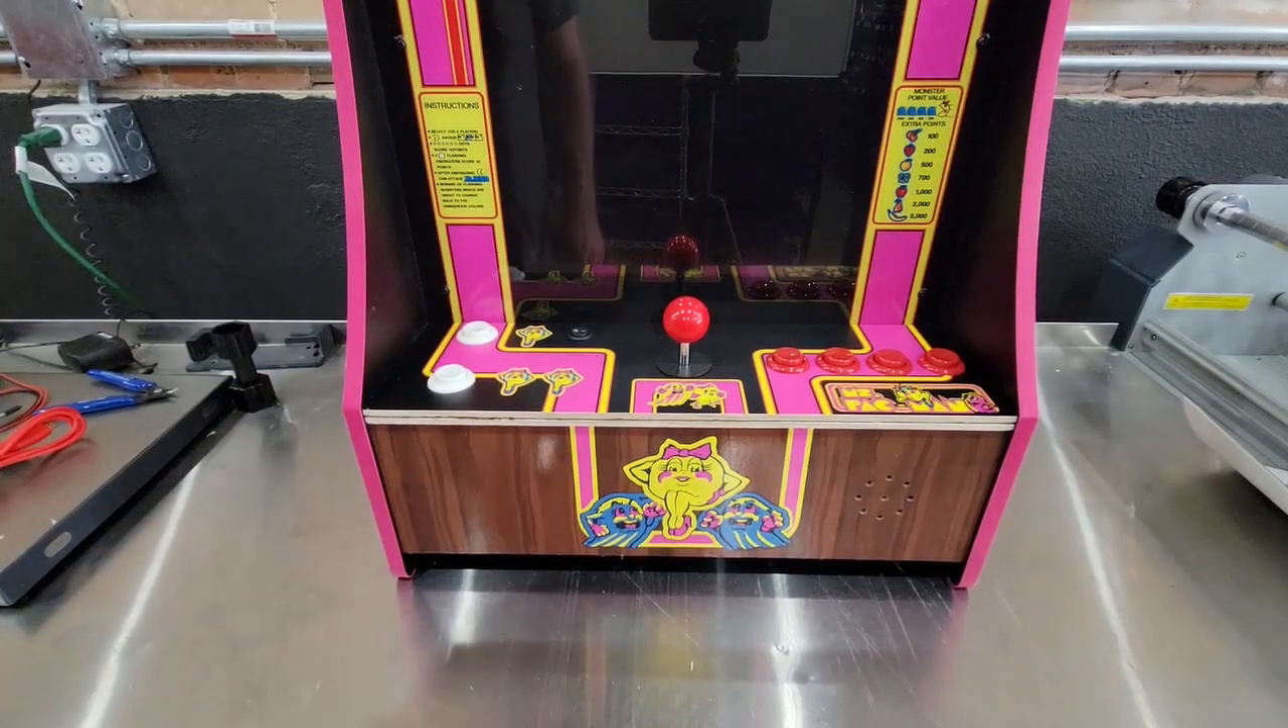We got the control panel on it now. It's ready to go.